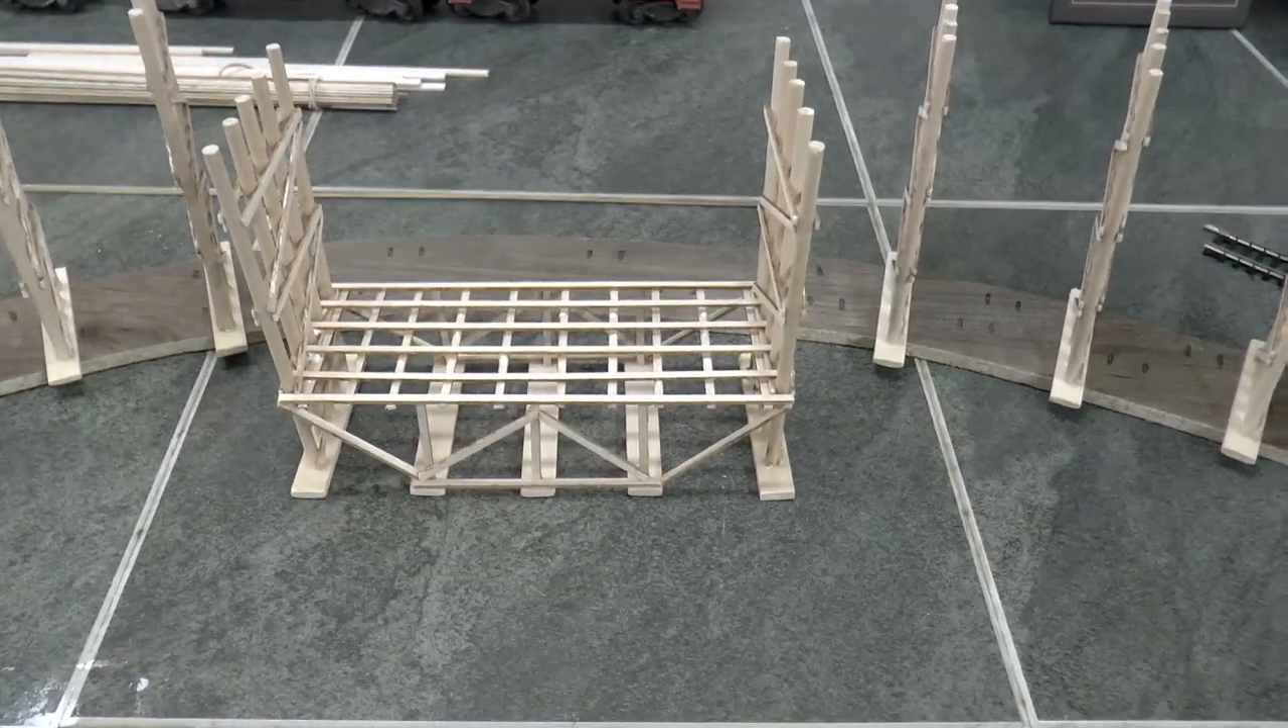And you see I did create the centerpiece here, the center support for the curve.